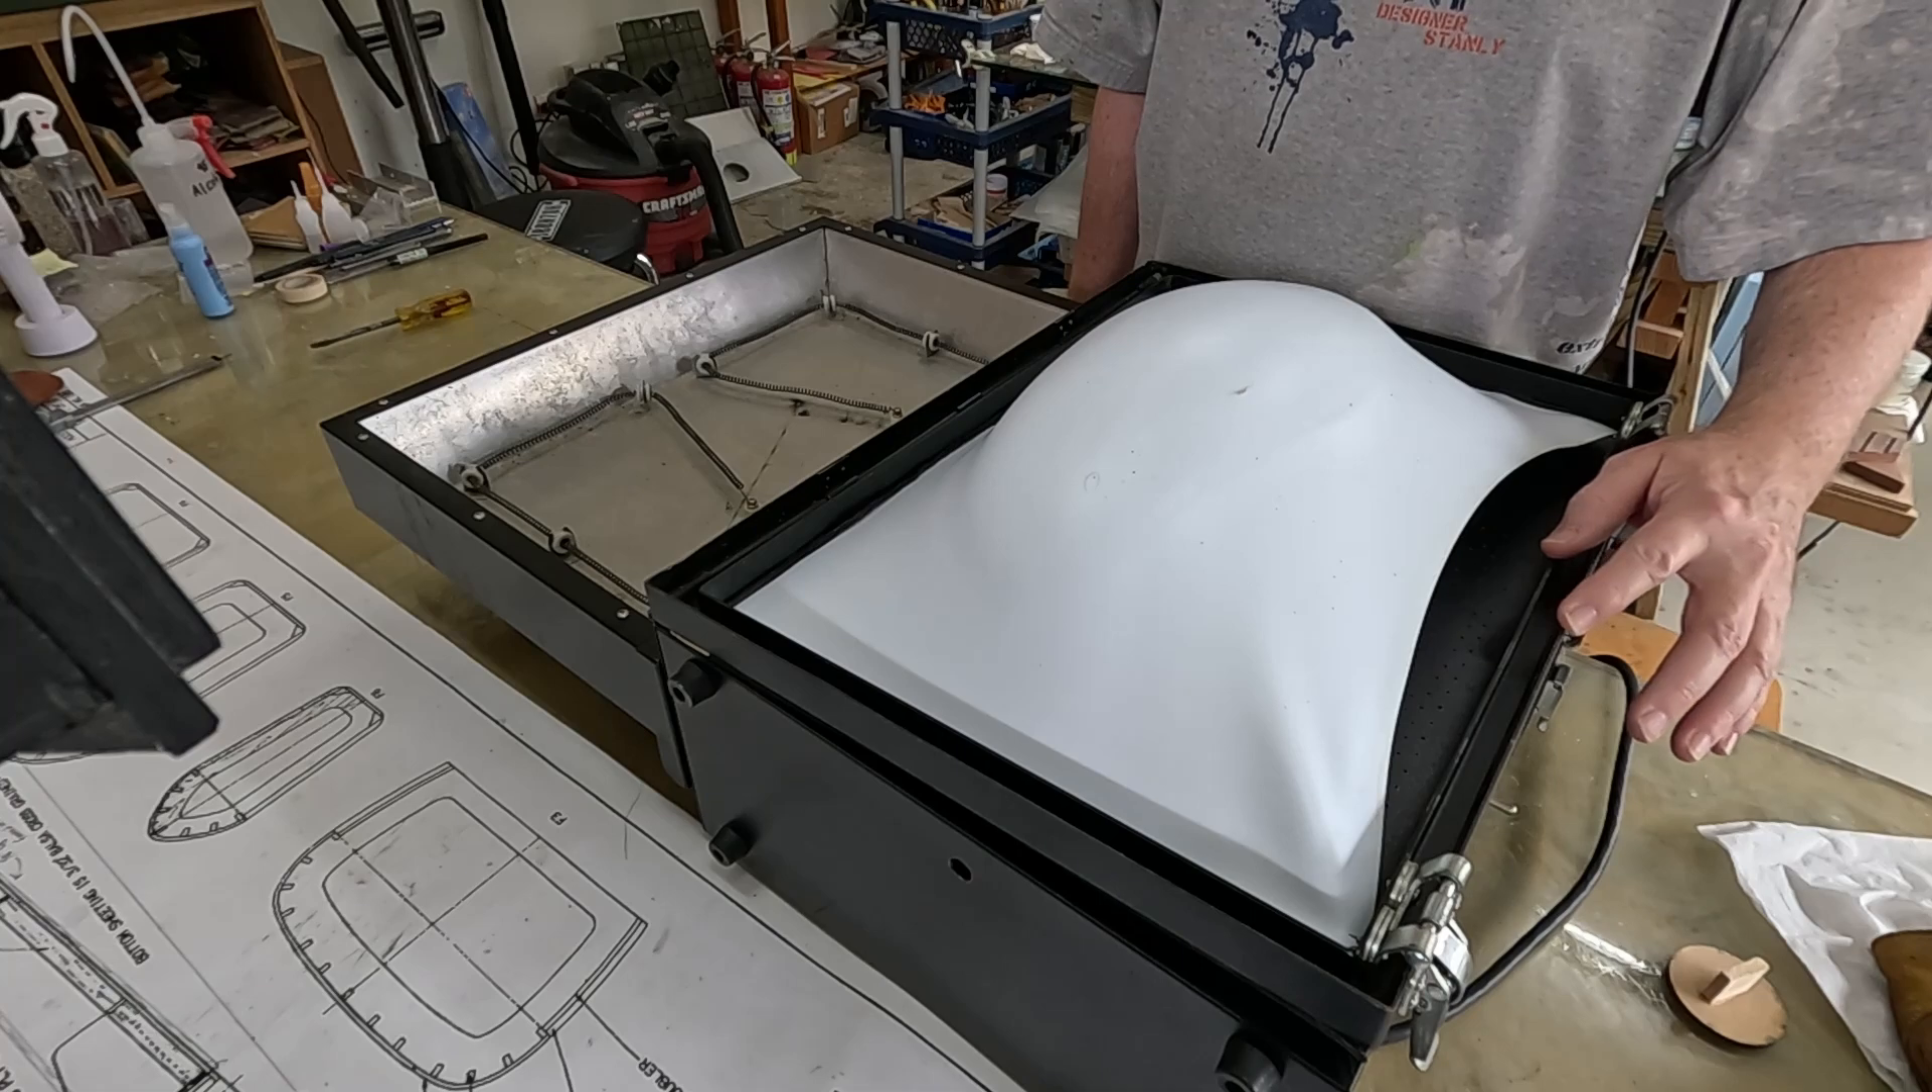So apparently I did not get this edge far enough clamped into the frame and as you can see it pulled away.